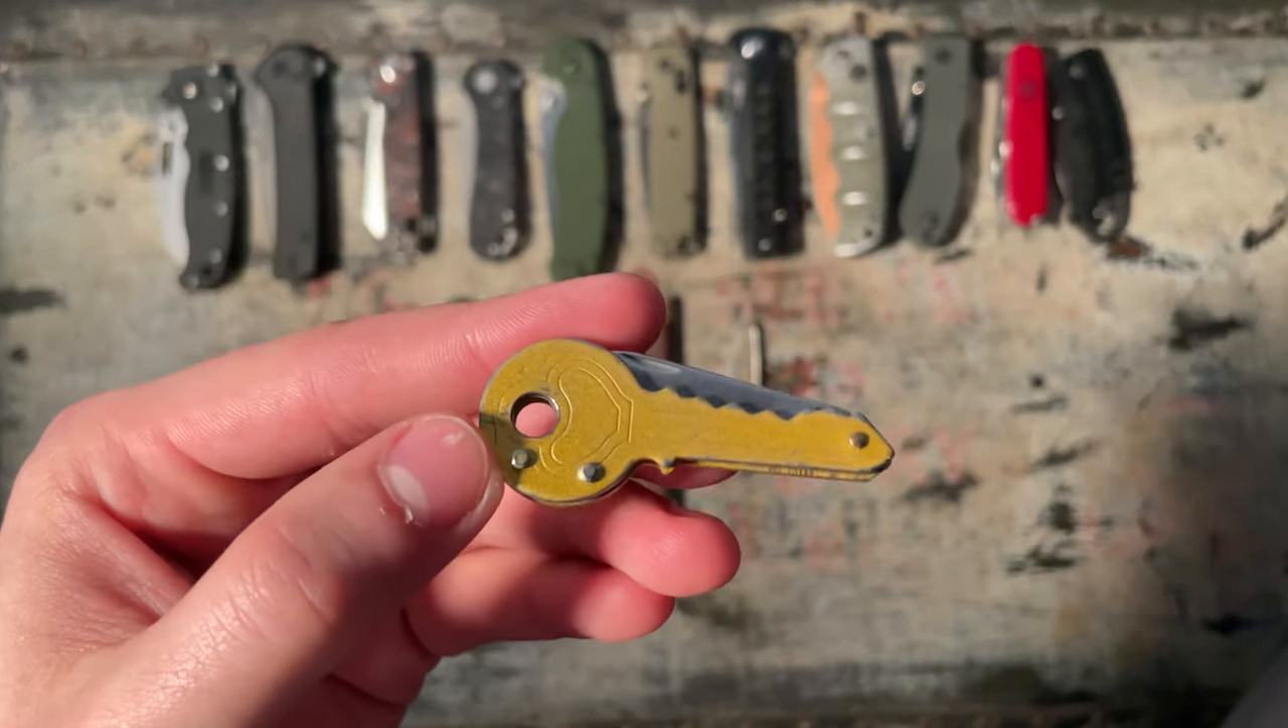It costs 99 cents at Harbor Freight and the blade isn't even hidden fully in the key.